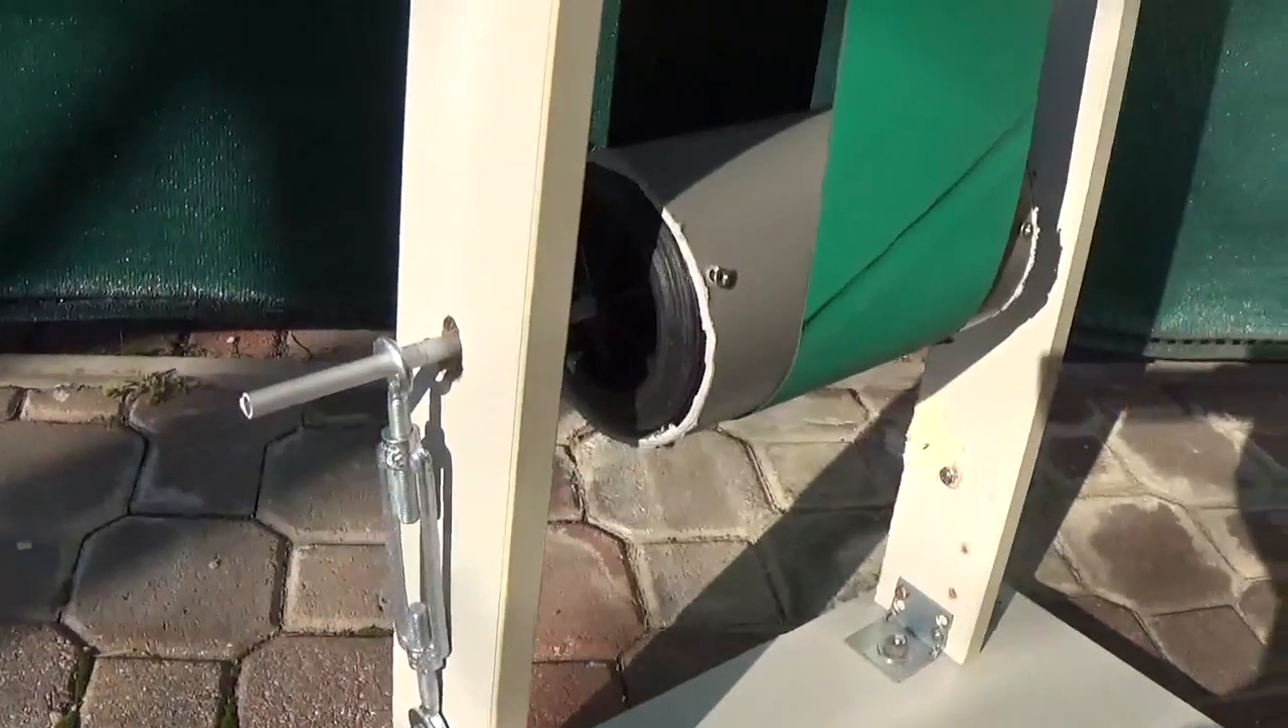Generatore di Van der Graaf ho montato anche il rullo inferiore.